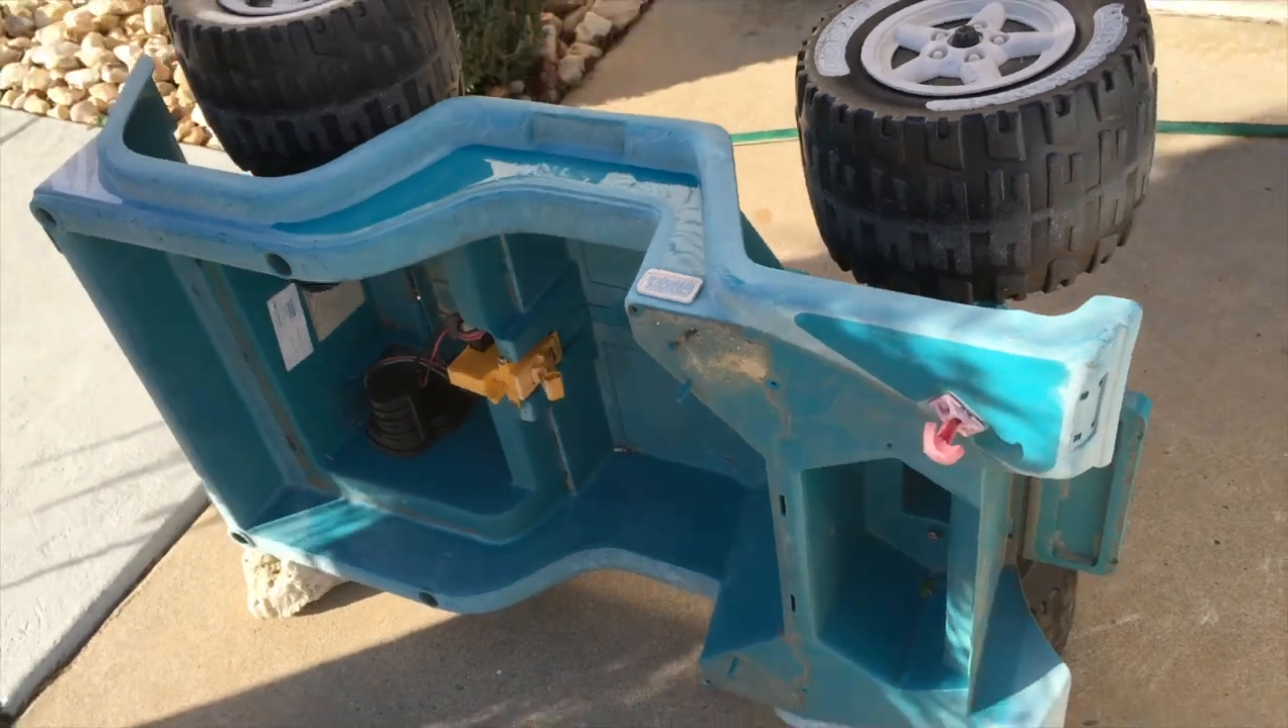Here's the chassis on its side. I still have to remove the wheels.